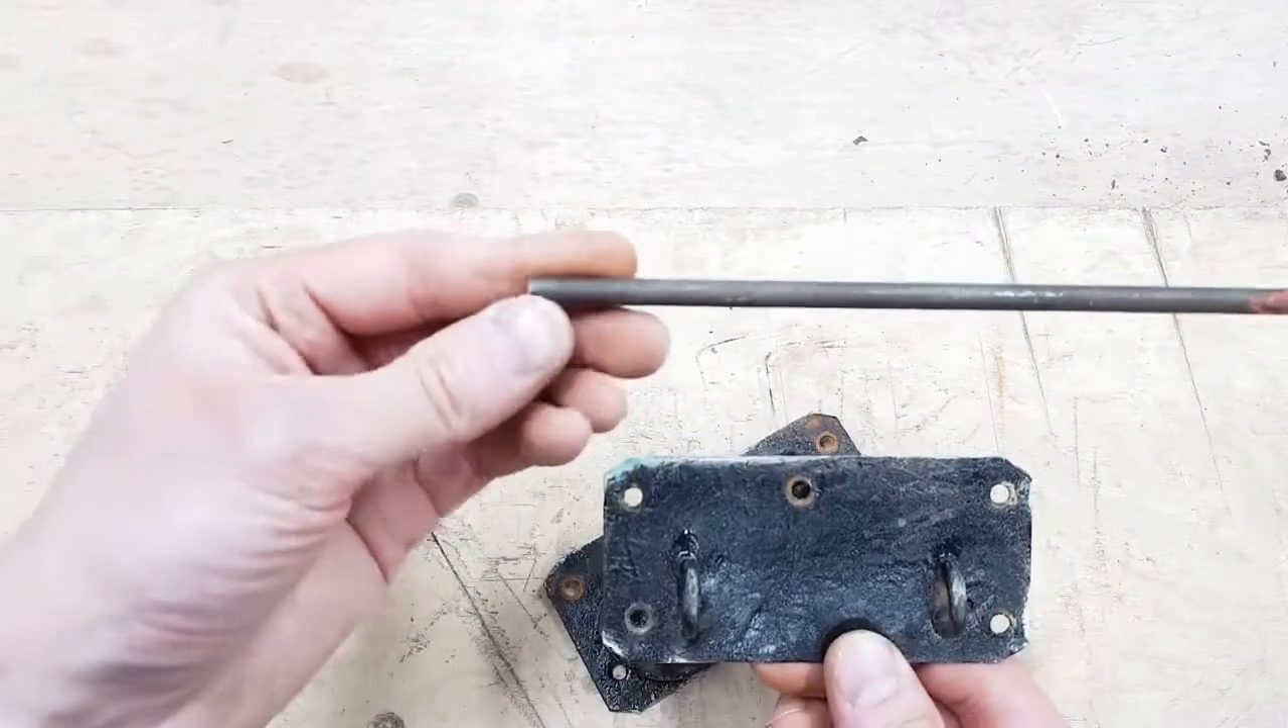Unfortunately the rod is missing from this plate here so I've got a six mil rod which I plan to bend and make a handle out of this.